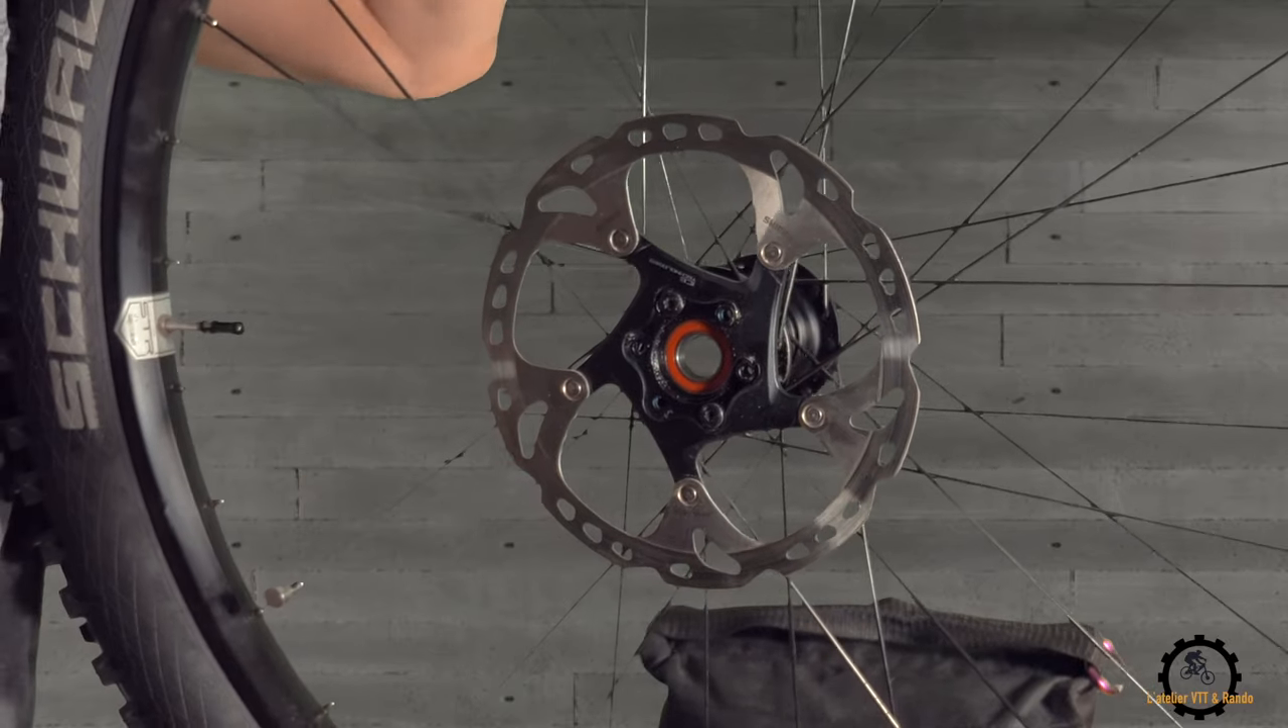Là on voit très bien le roulement qui est en place.